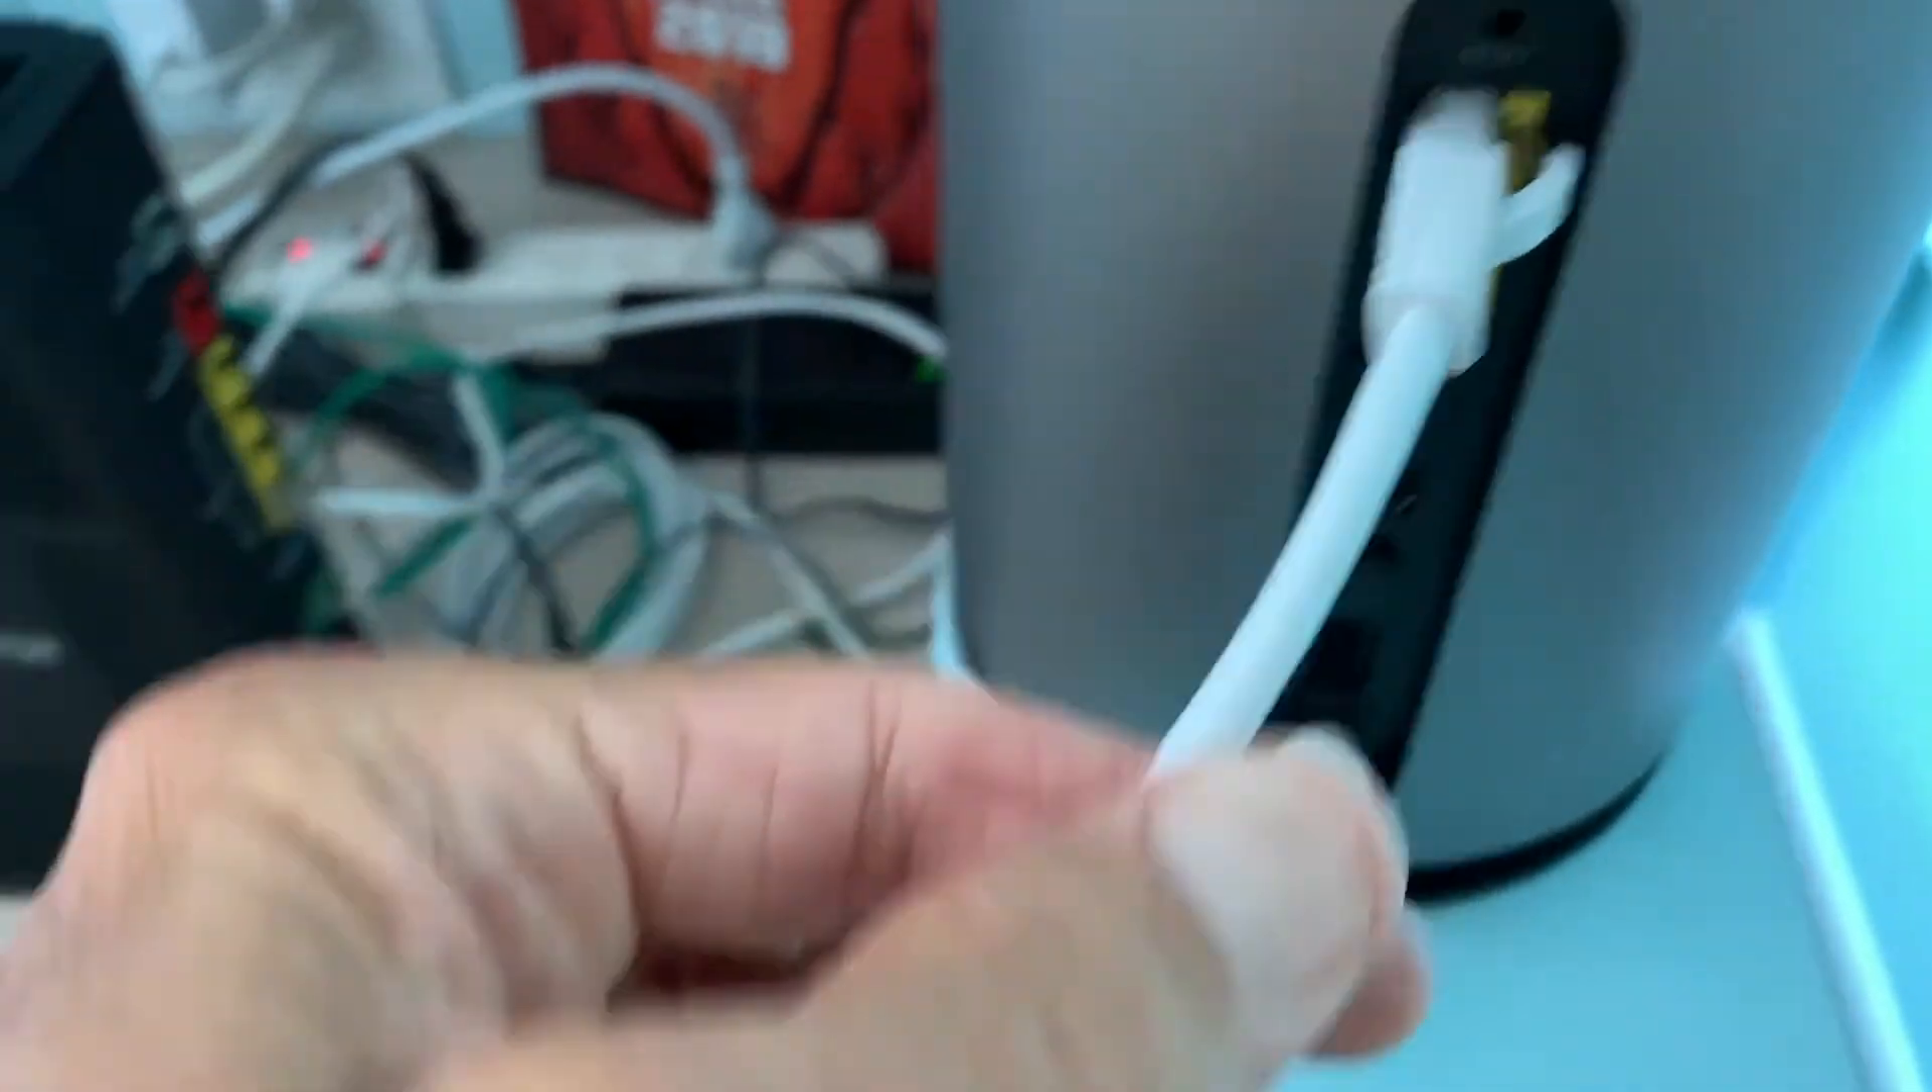All right, so we've got our ethernet connected here on the port.